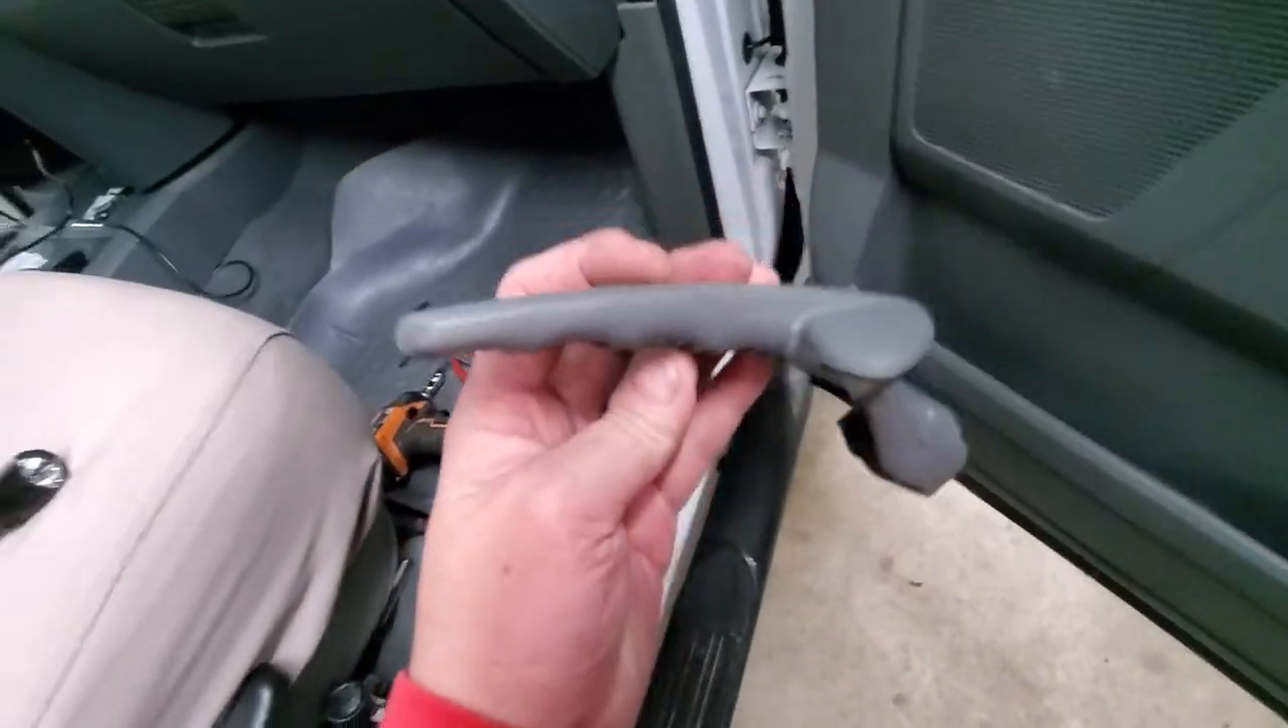There you have it door panel handles removed.